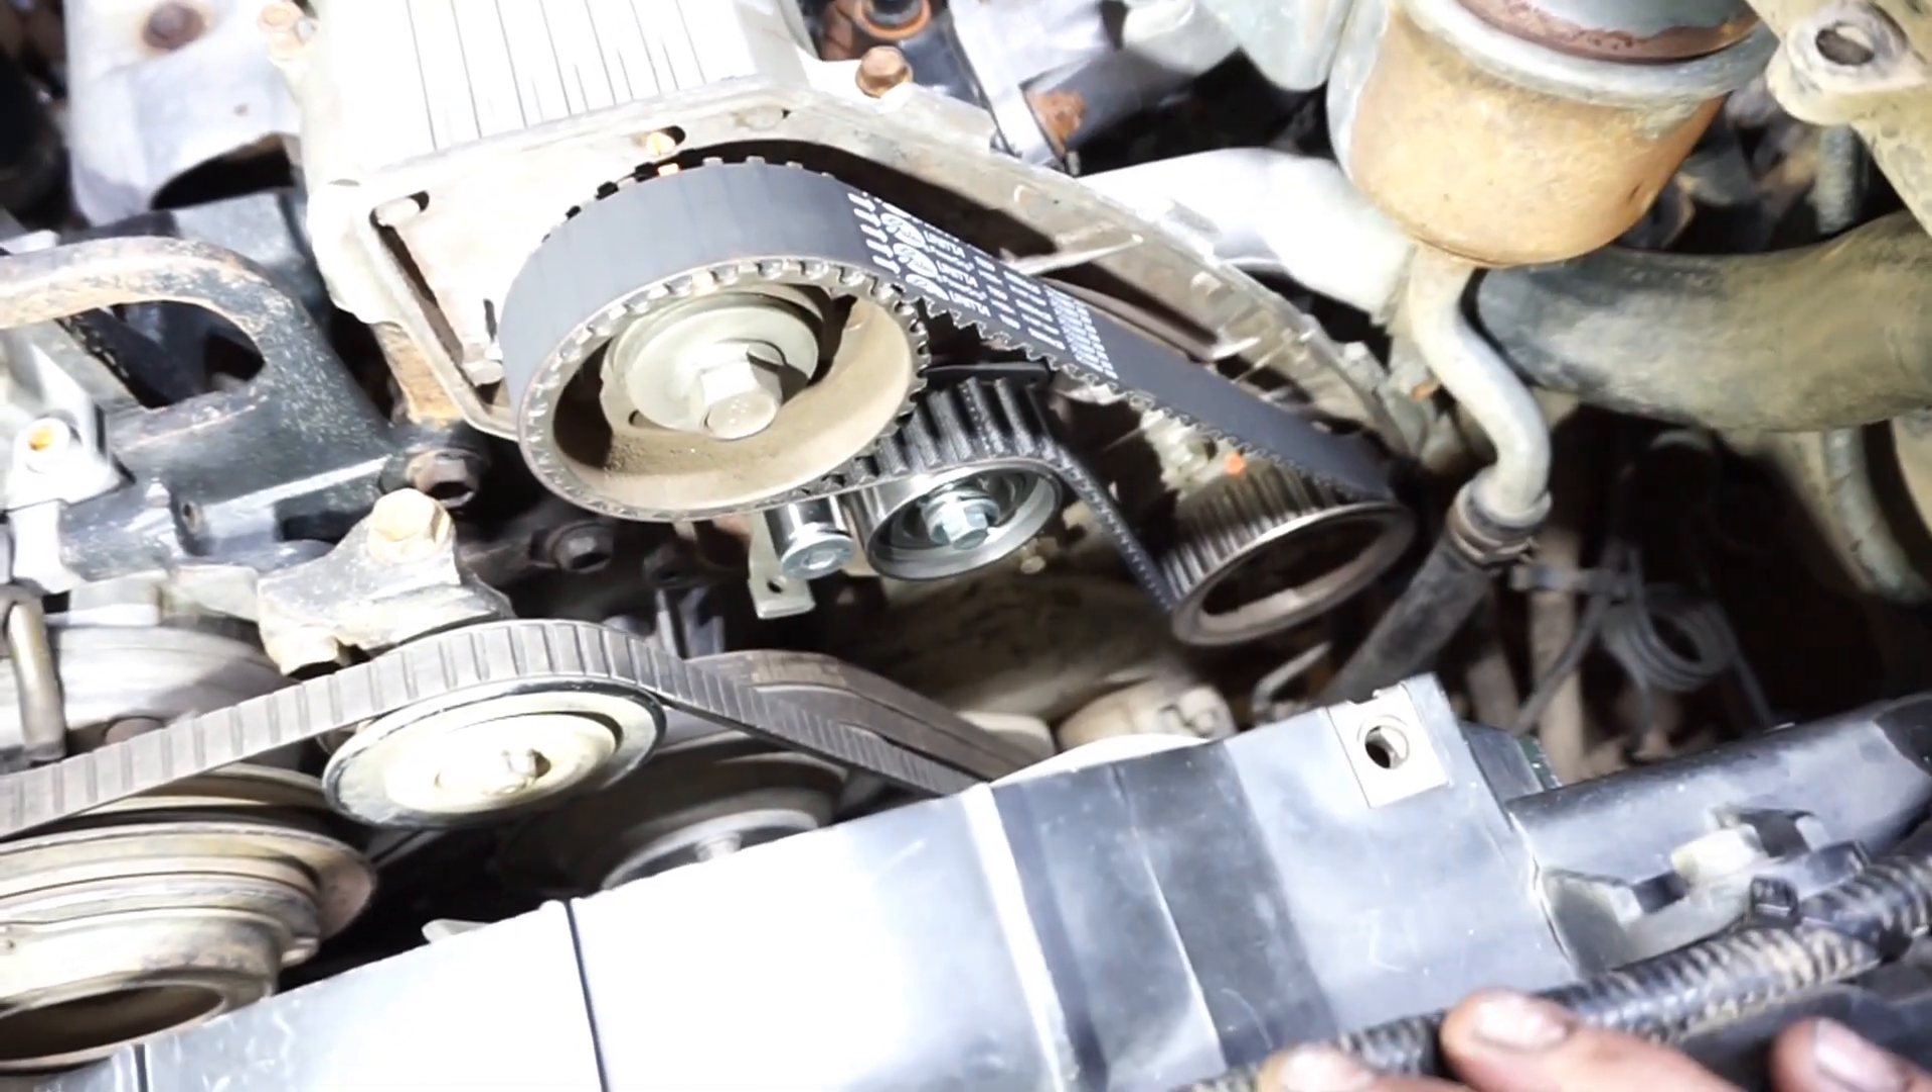And also fitted the new belt, so the new belt just went on really easily.